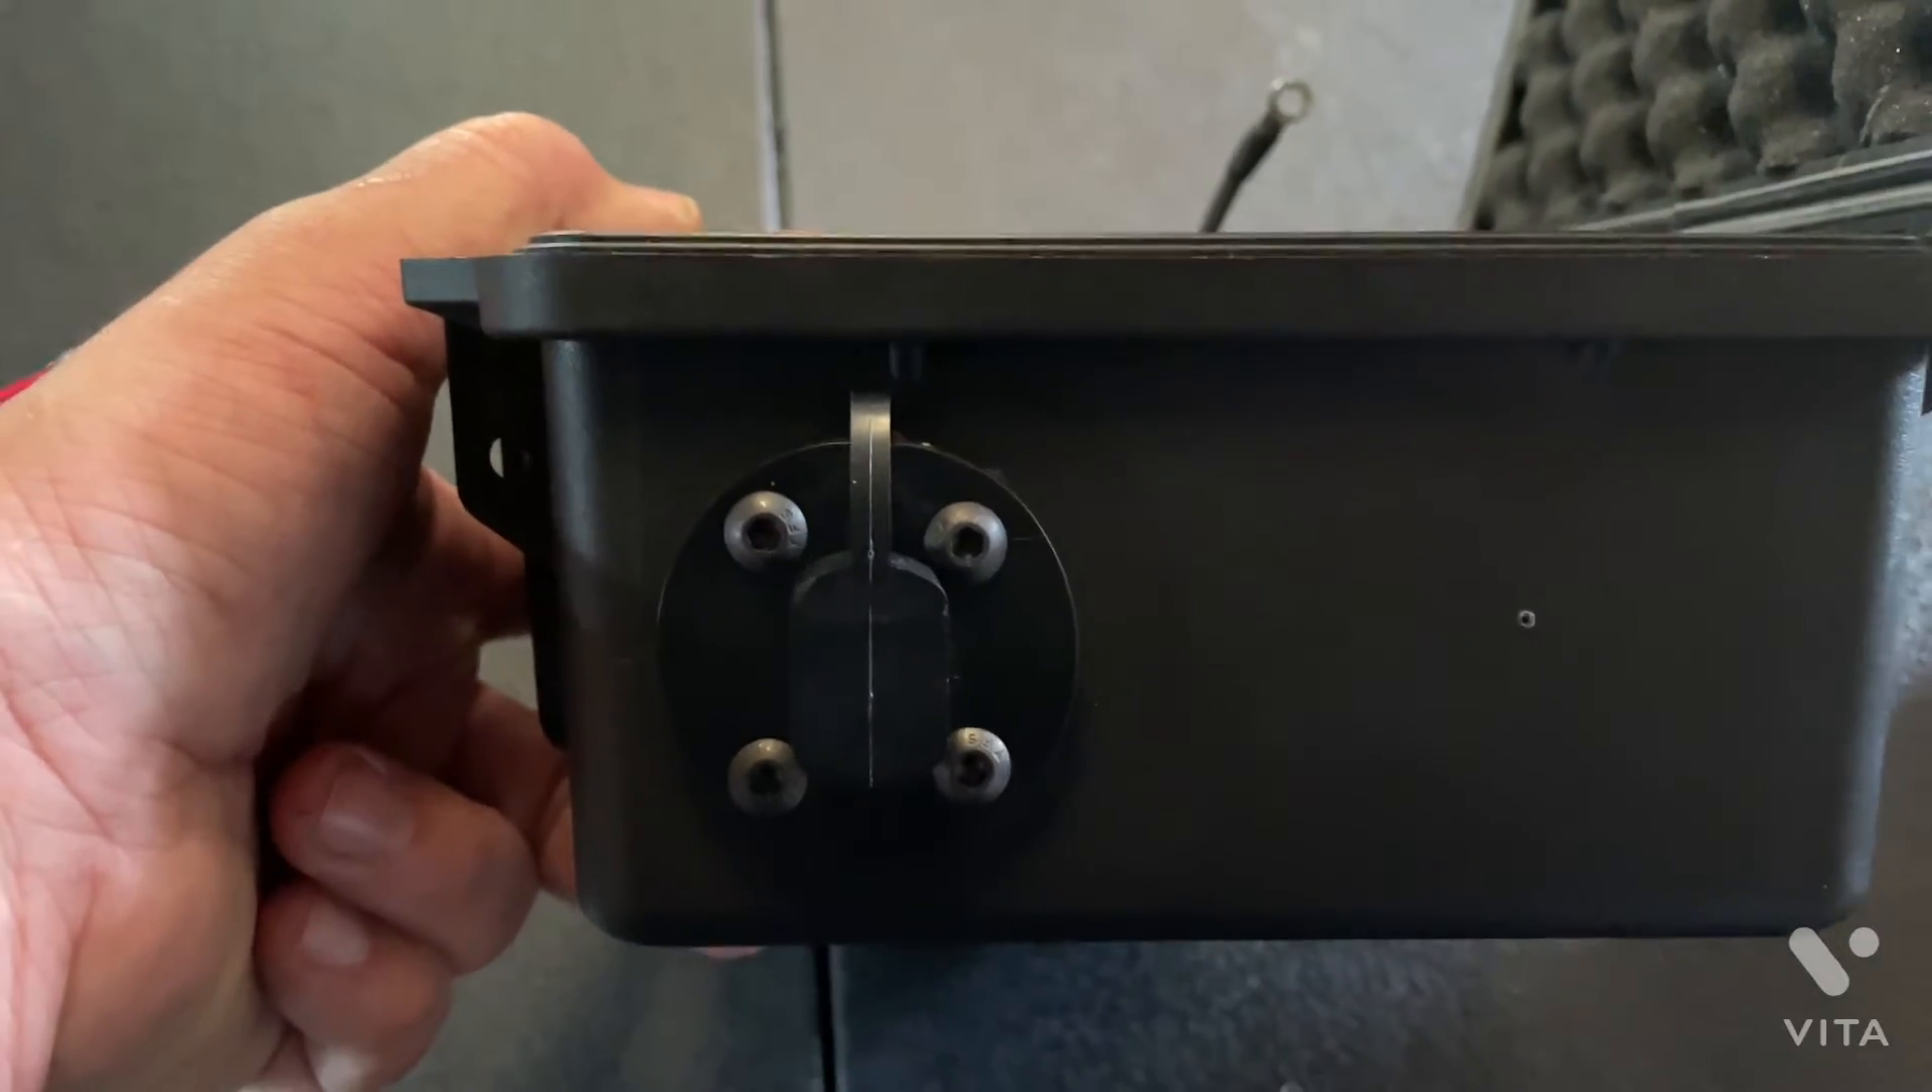Now you can see that we got the power input supply mounted and it took a couple minutes.